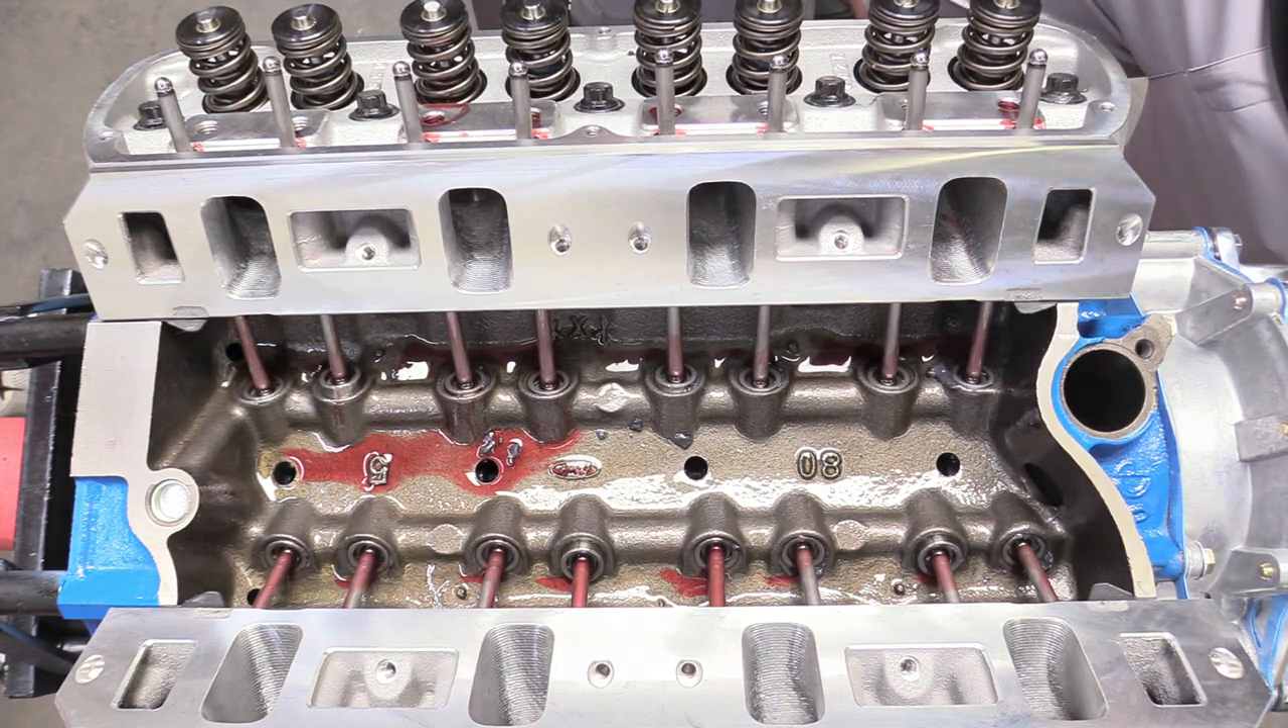So now all our push rods are installed.